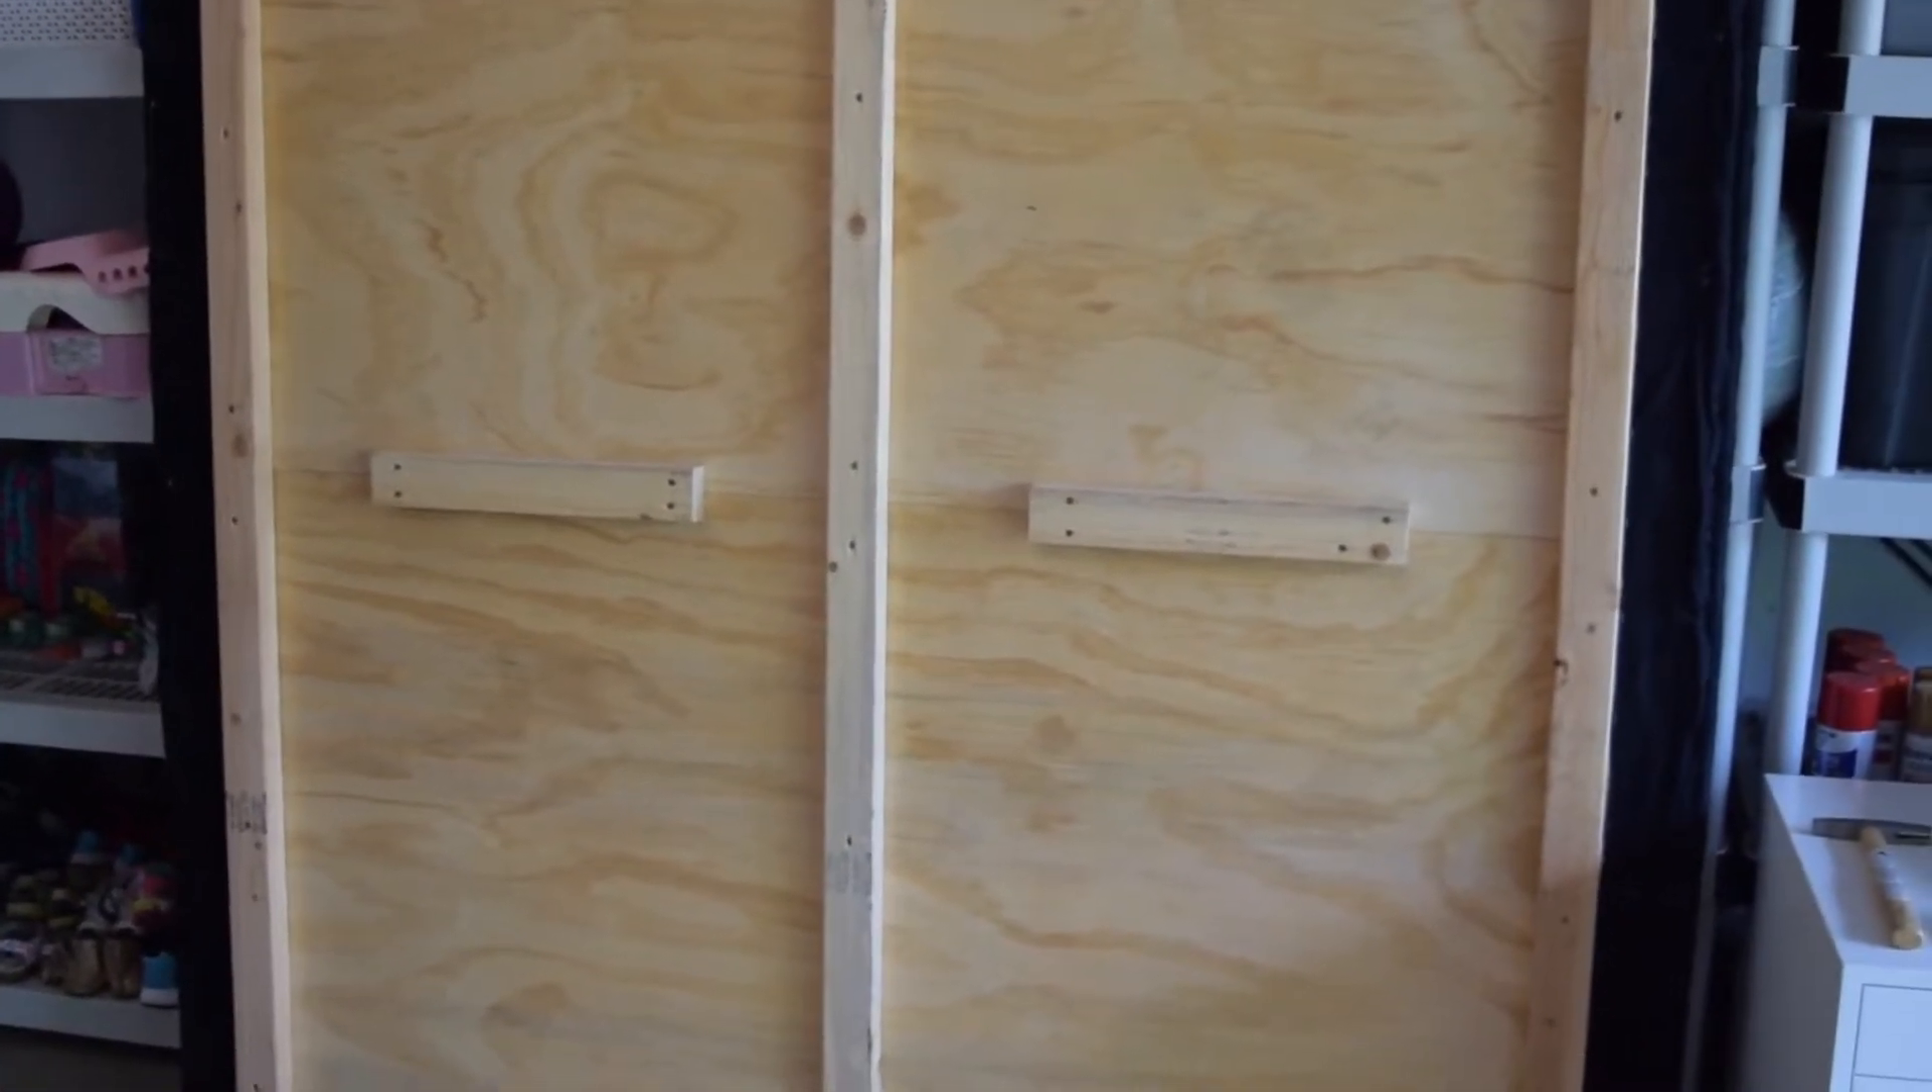We have two pieces of plywood here together they are connected with two by threes that go the length of it and then two in the middle where the boards are attached to each other to reinforce that connection.